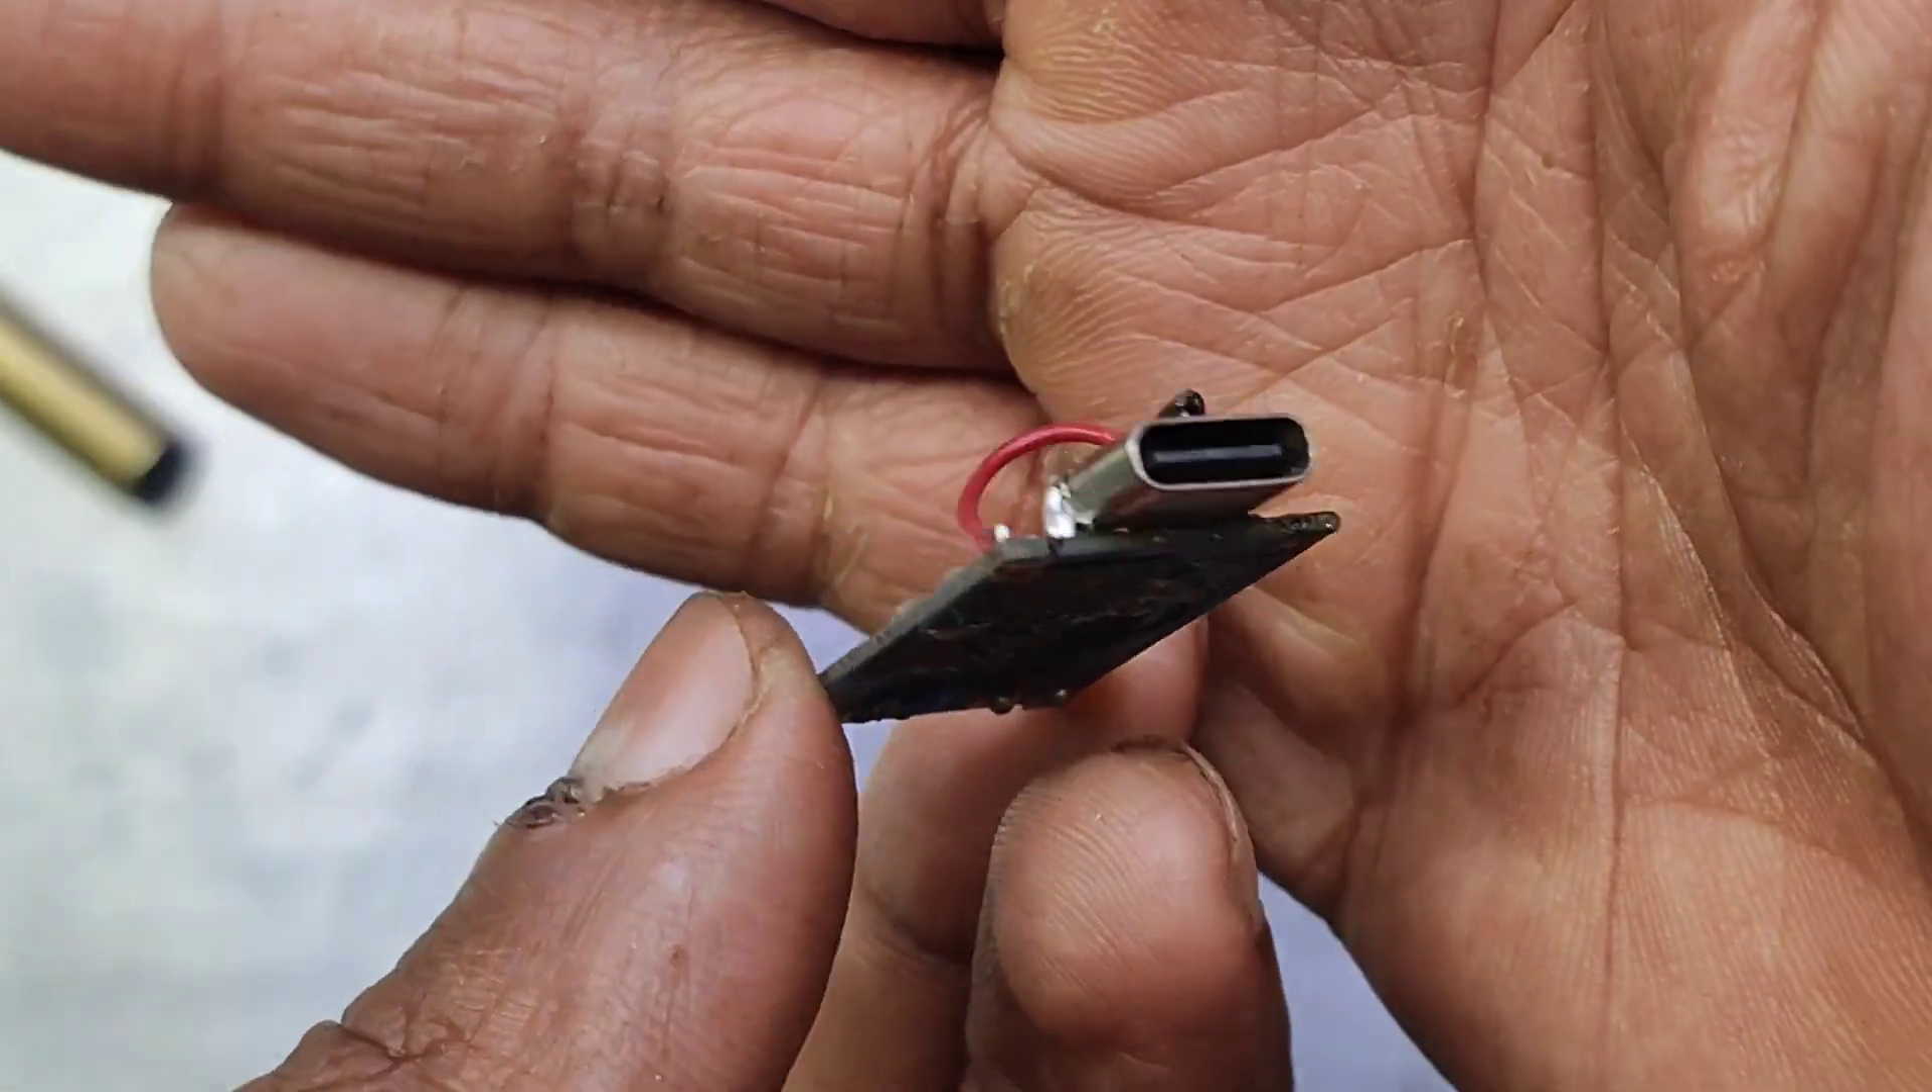Here you can see the connector attached to the charging module.